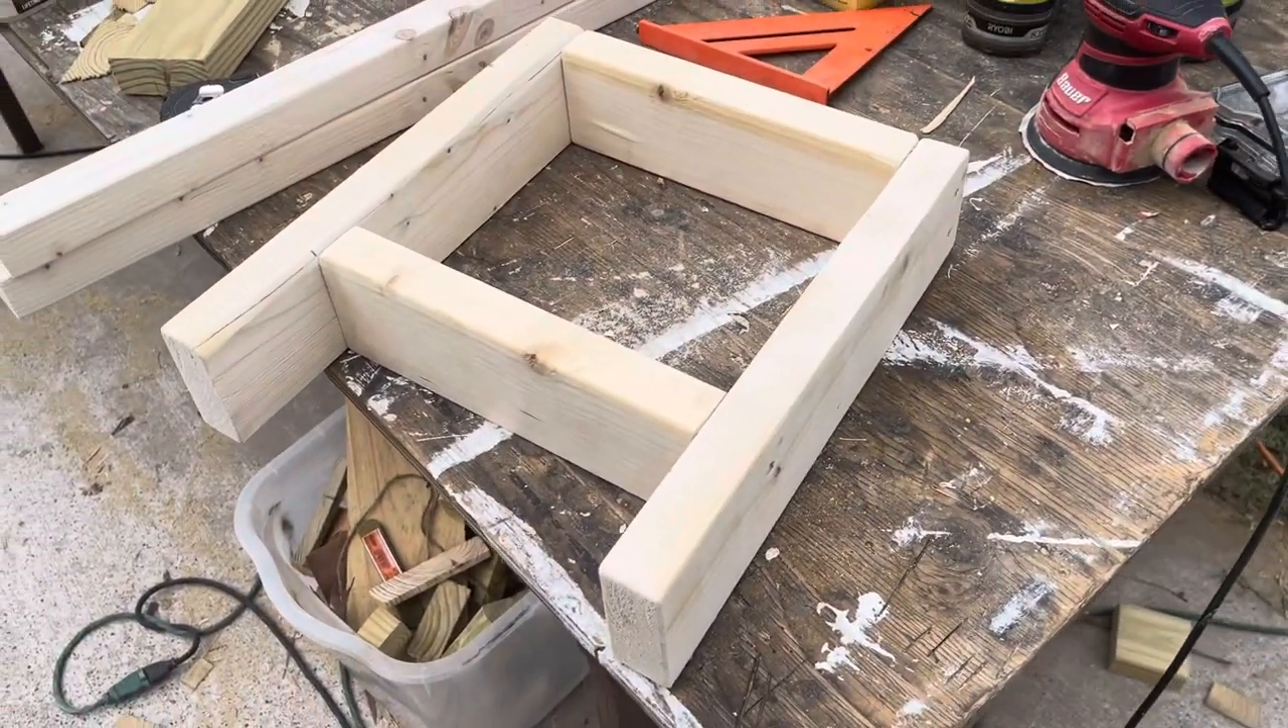So the leg assemblies are done.